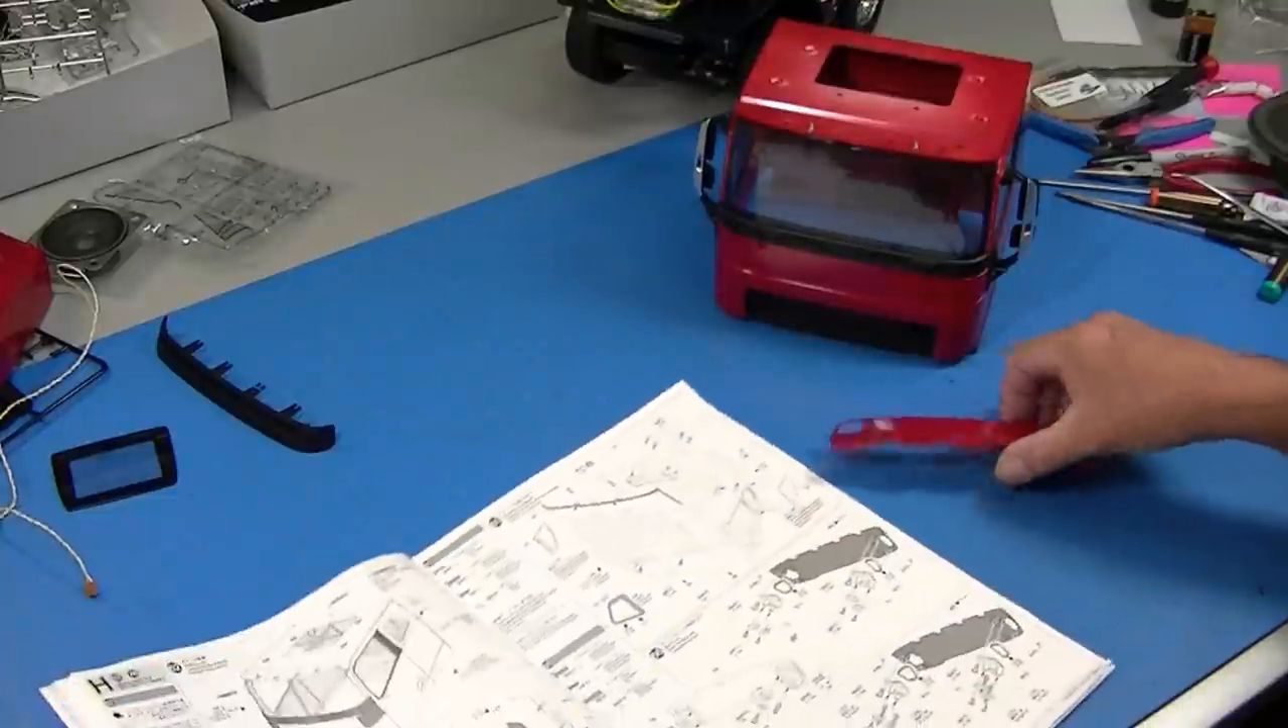So I've got the windows in, the mirrors mounted and everything is looking good so far.